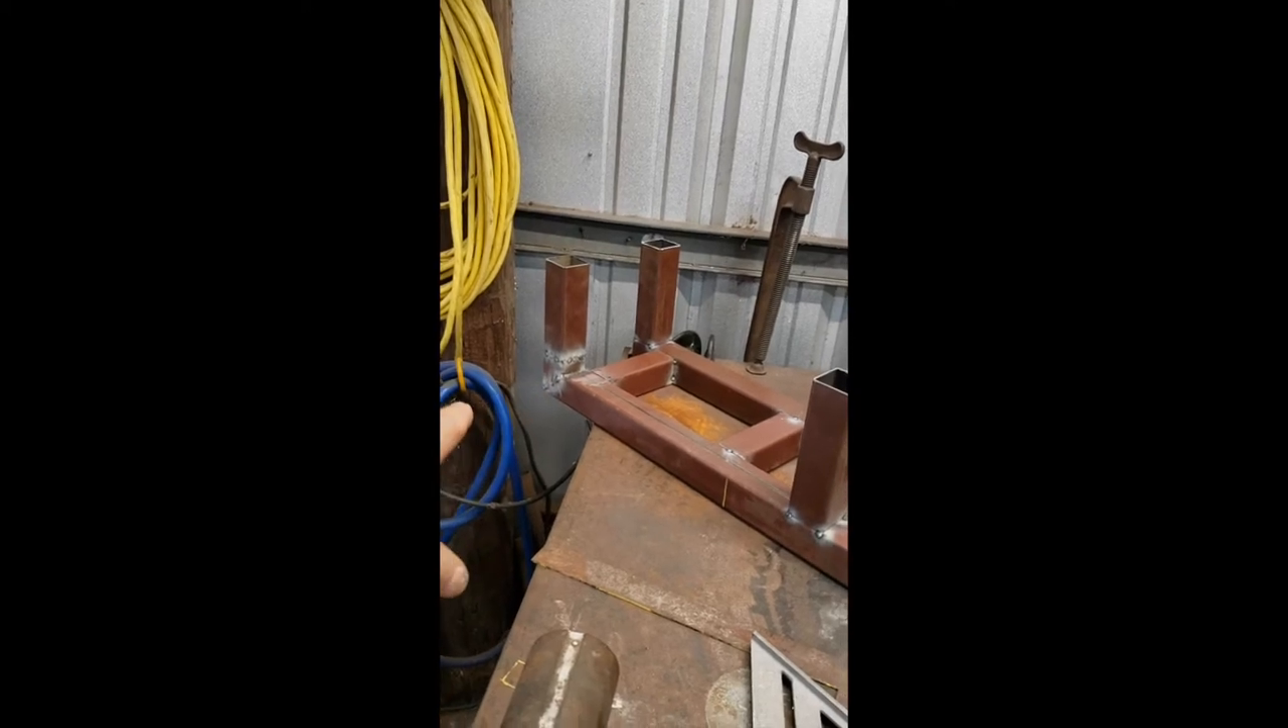So, you can see that I have all of the uprights welded on.